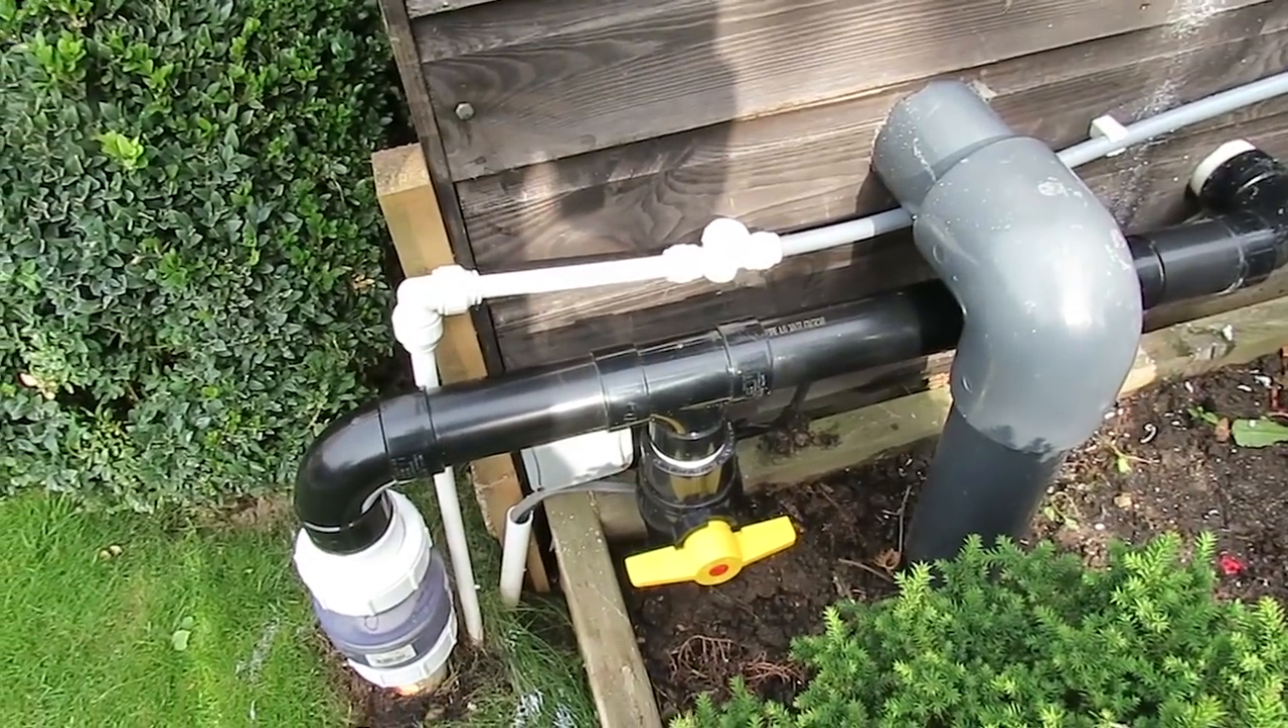From the non-return valve I've dropped in a valve for bleeding it off.